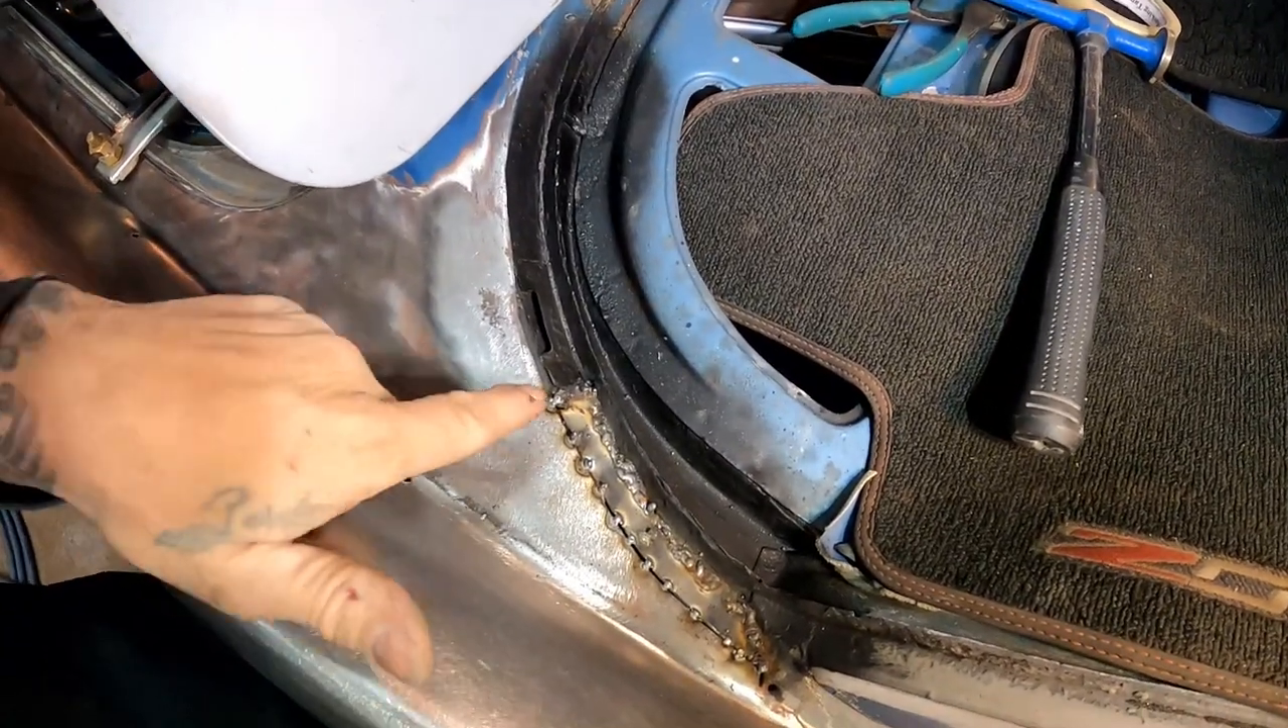Alright, so the patch panel is in place.